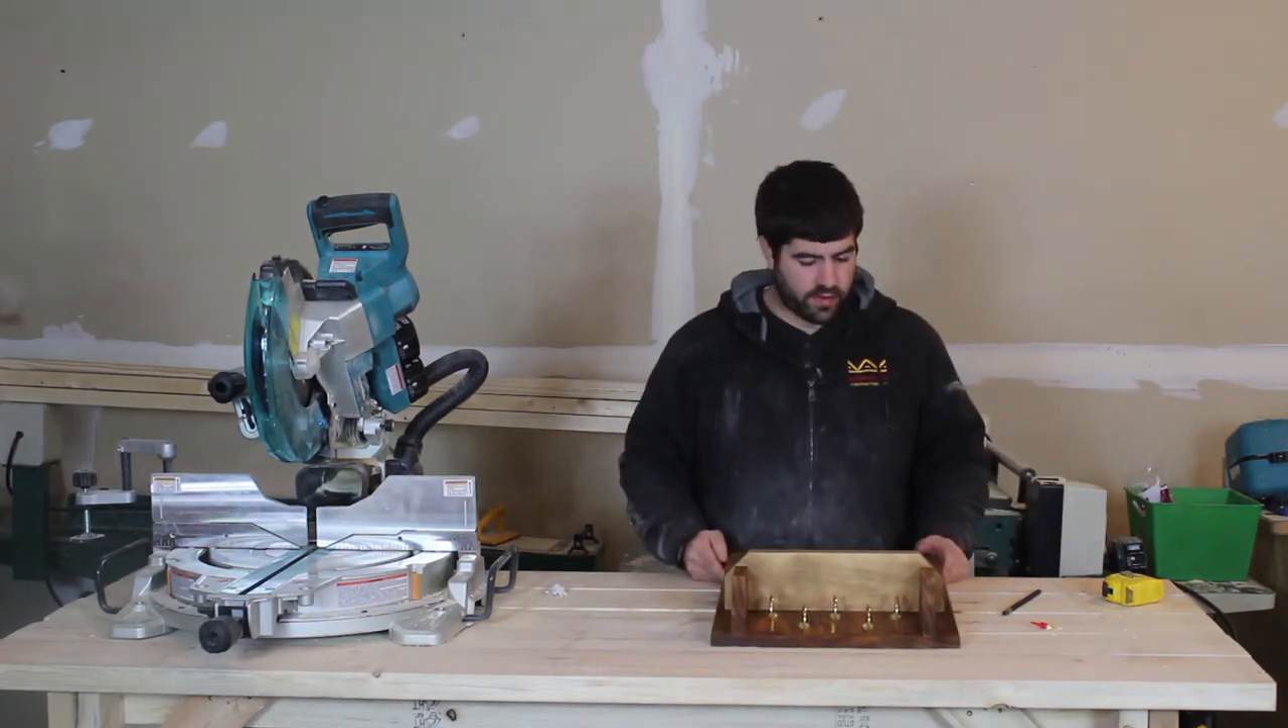Great little reminder board right there, right before you head to your car. Now all we have left to do is hang it on the wall.